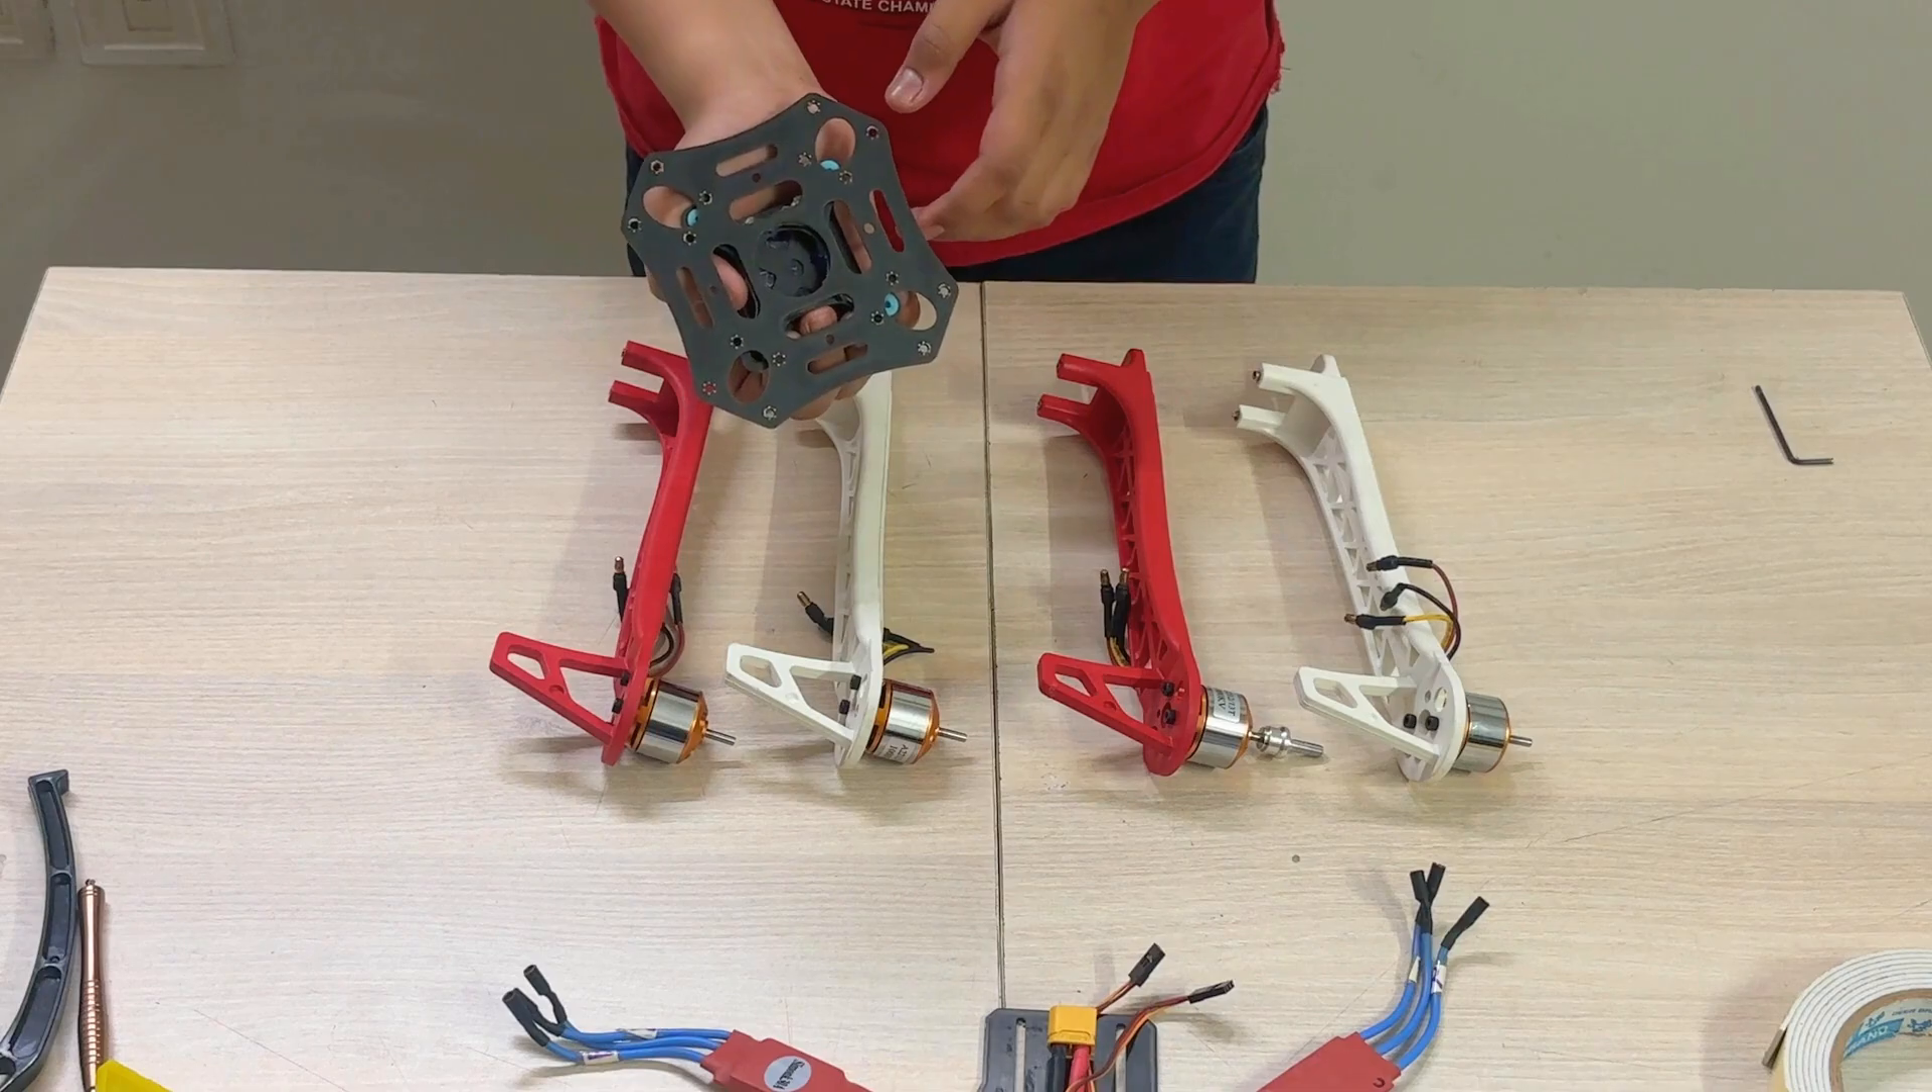So, I have now attached each motor to each arm.